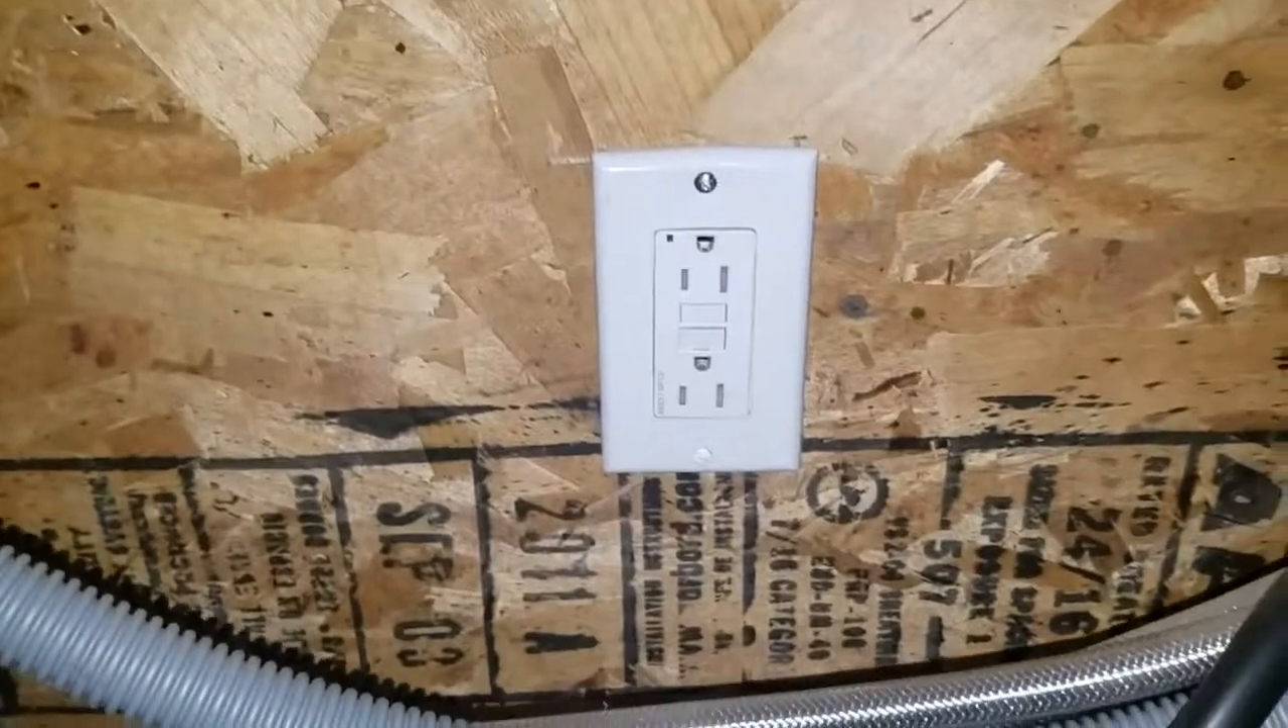We have the face plate installed.